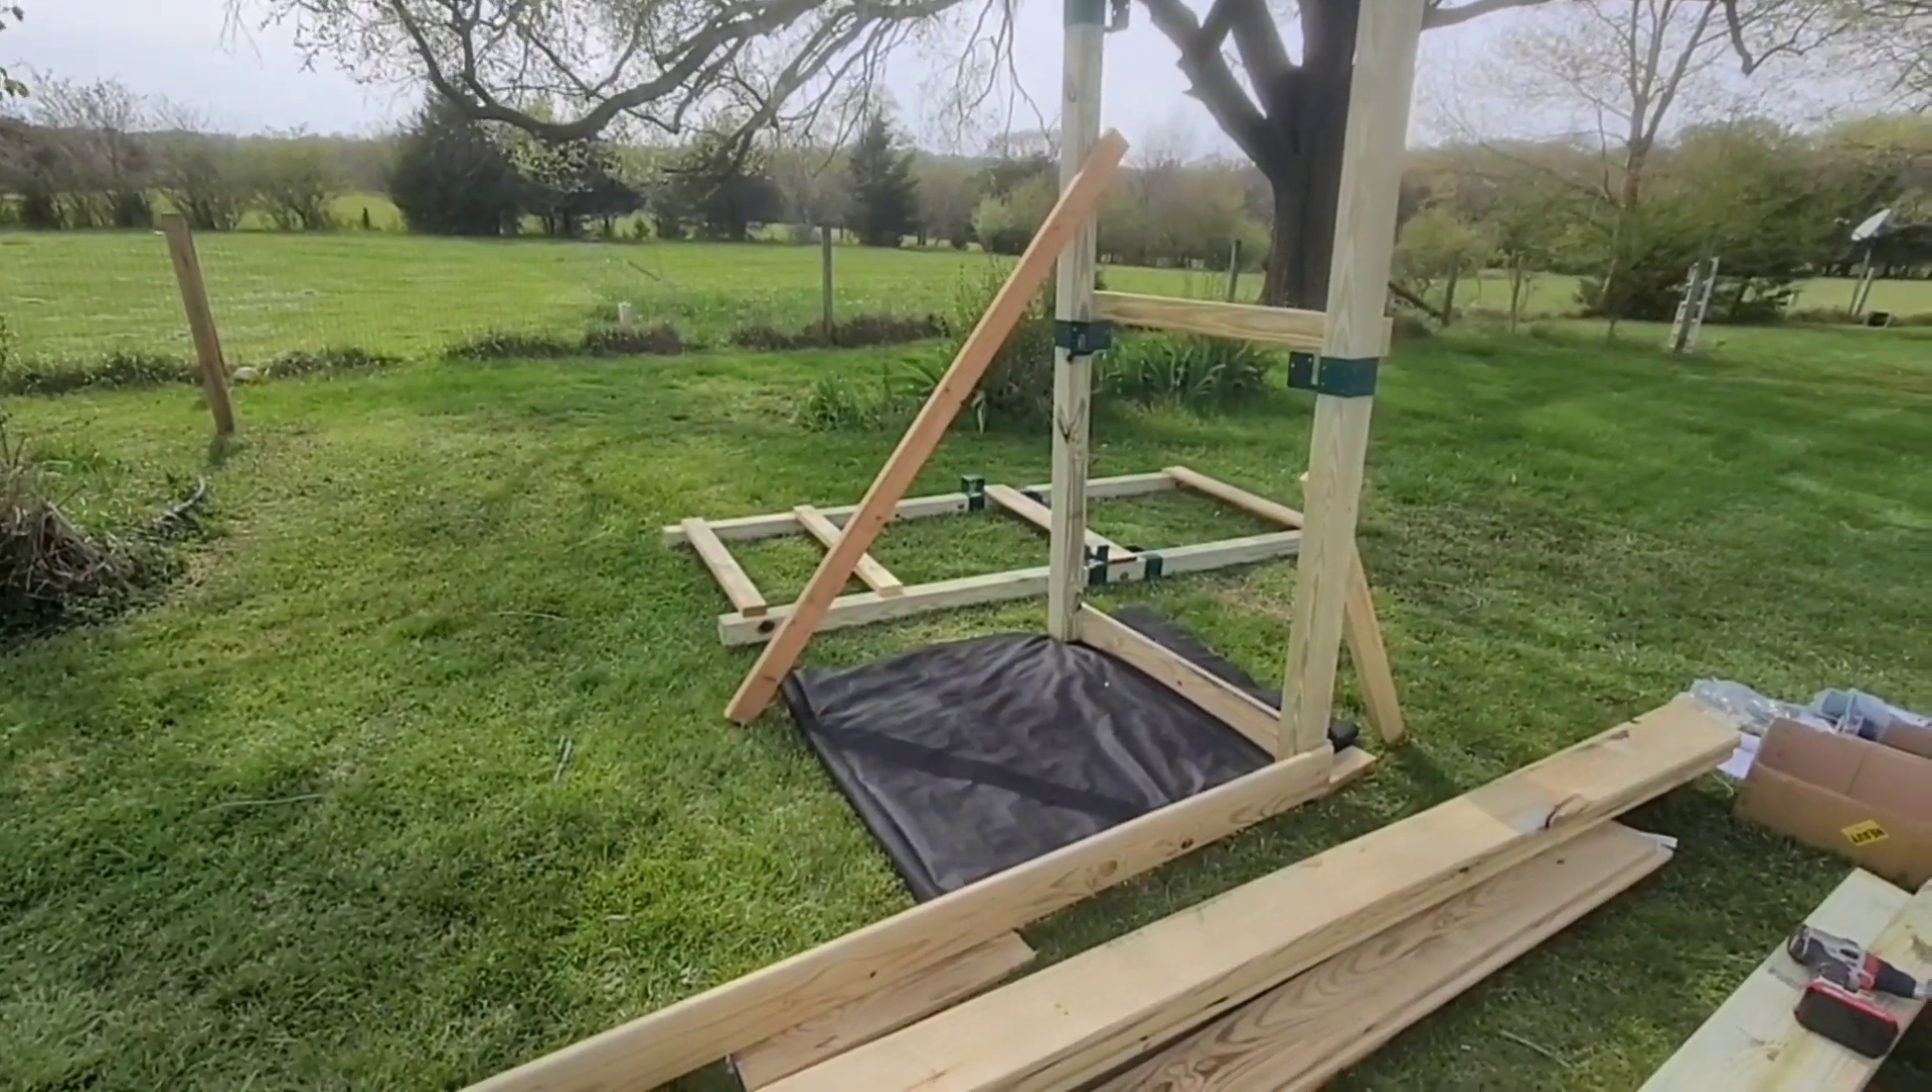You can see that we had a few support braces just to keep this up and until I get the bottom pieces in I'm going to leave those there.